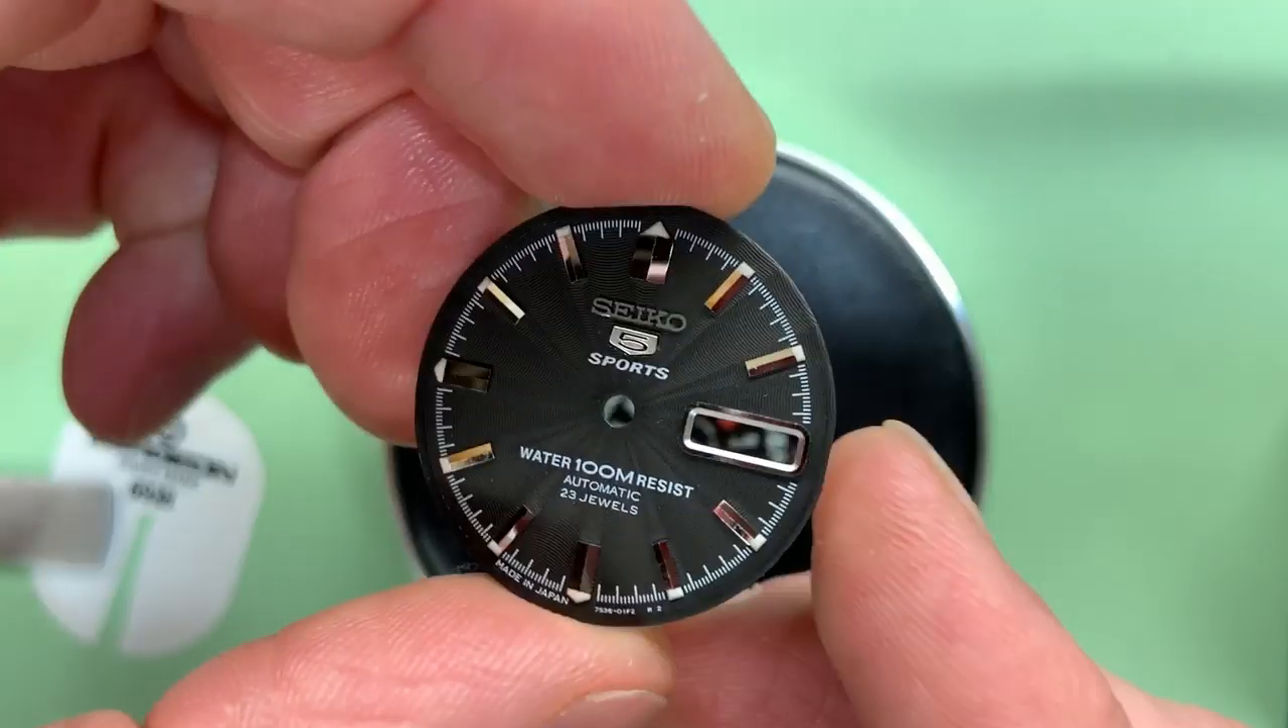So there we are the dial is off in one piece.